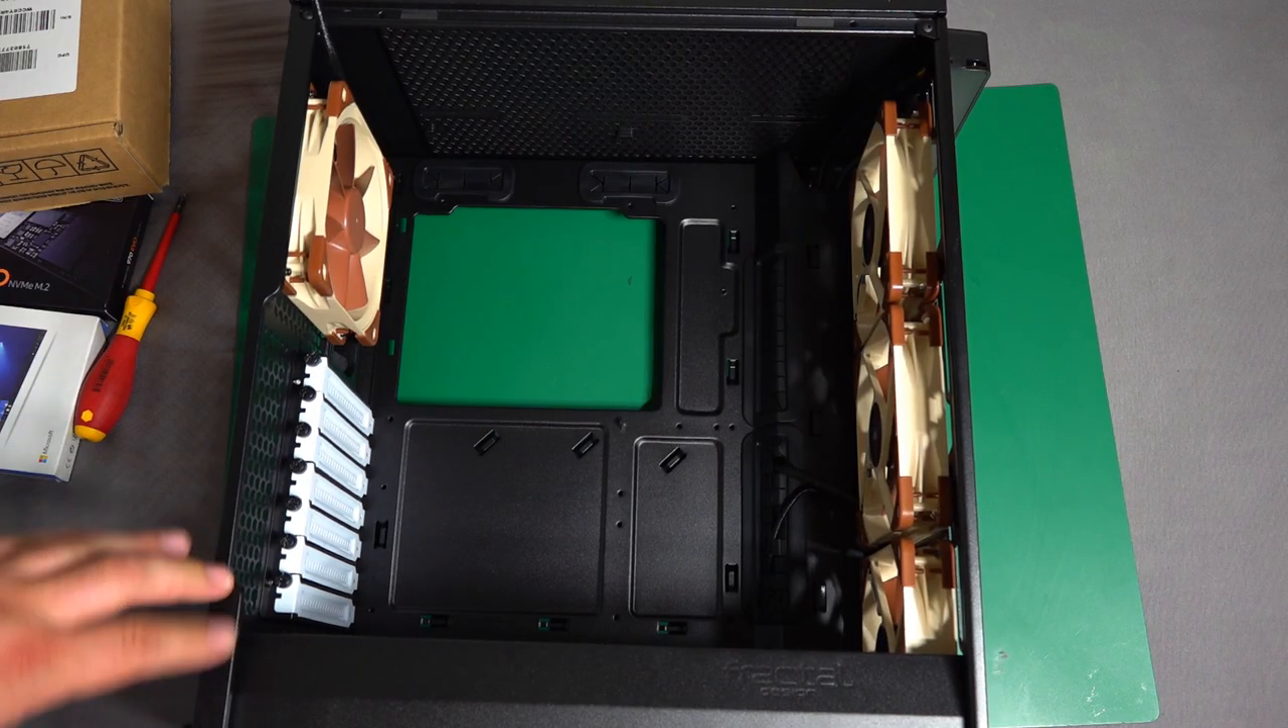So I got the case fans installed and admittedly, the standard Noctua colors don't really go with a whole lot of cases.